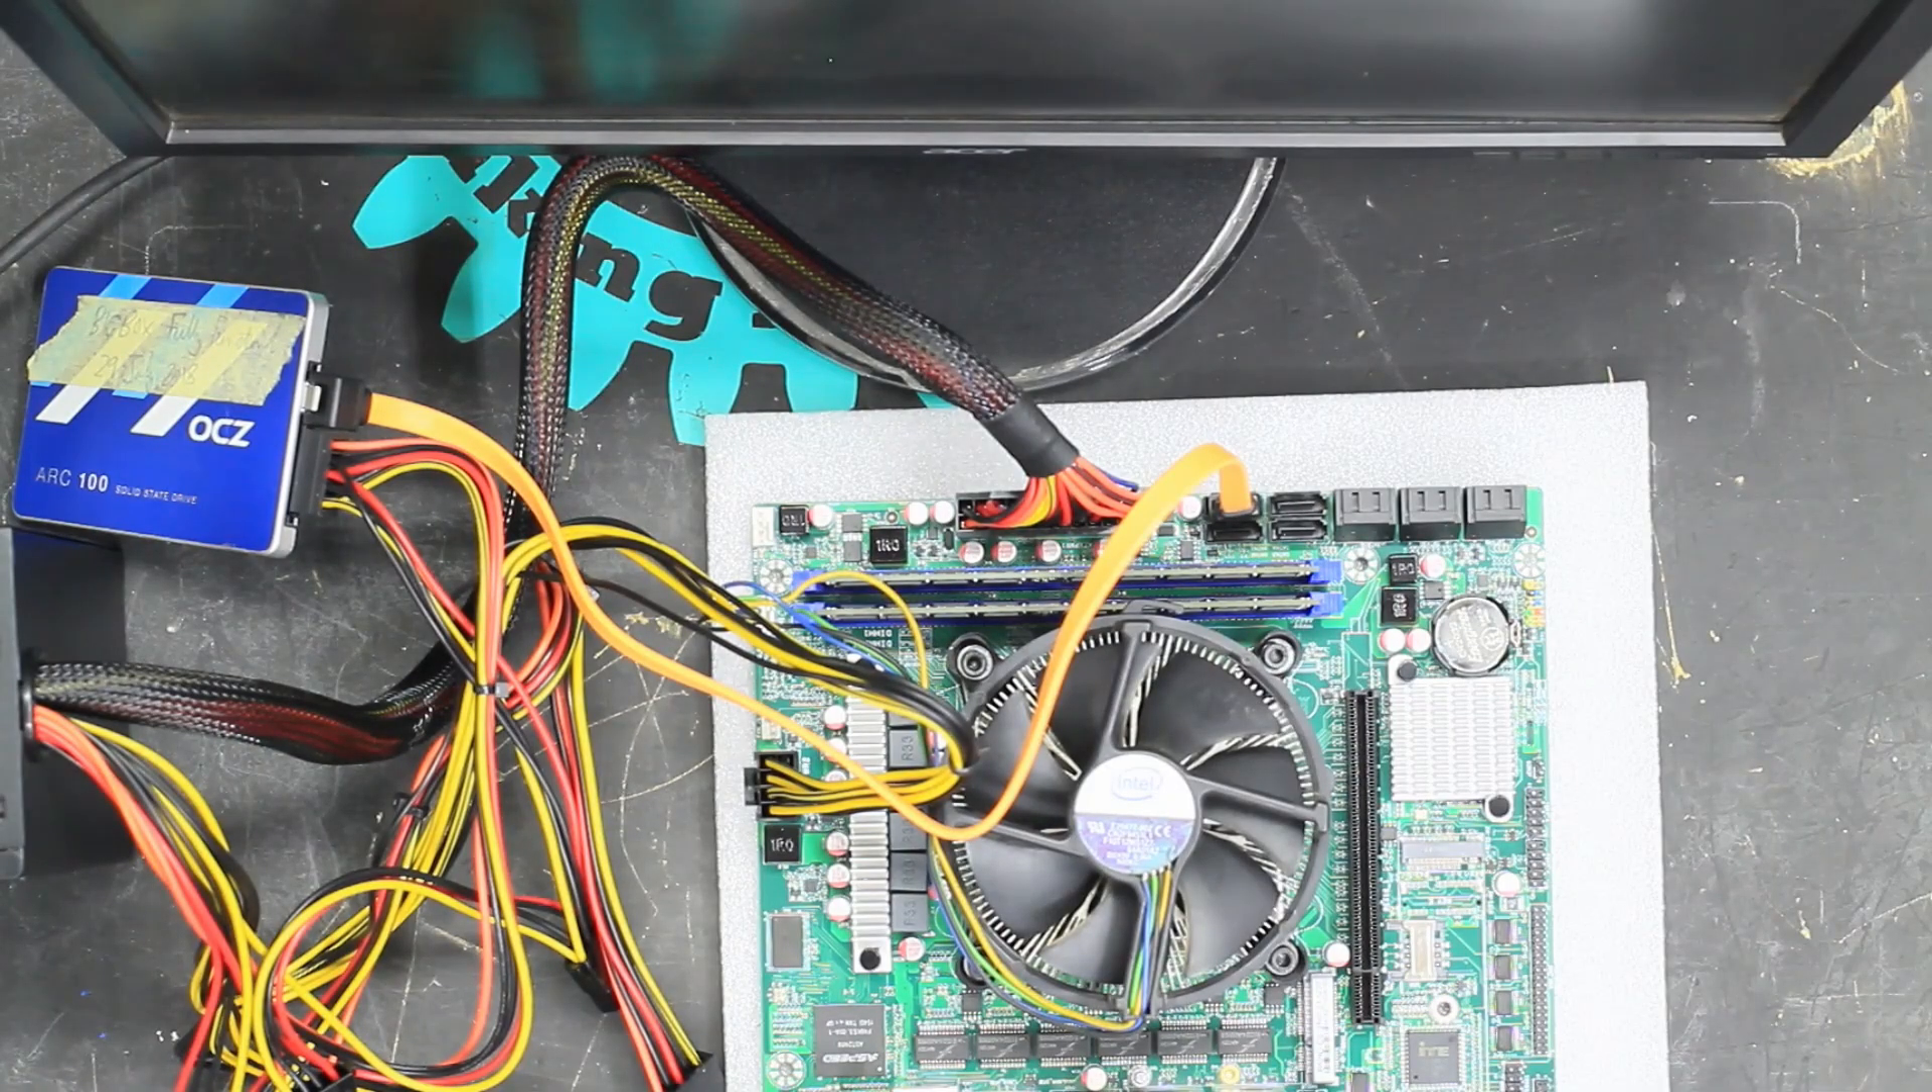Okay, that's the SSD plugged in.